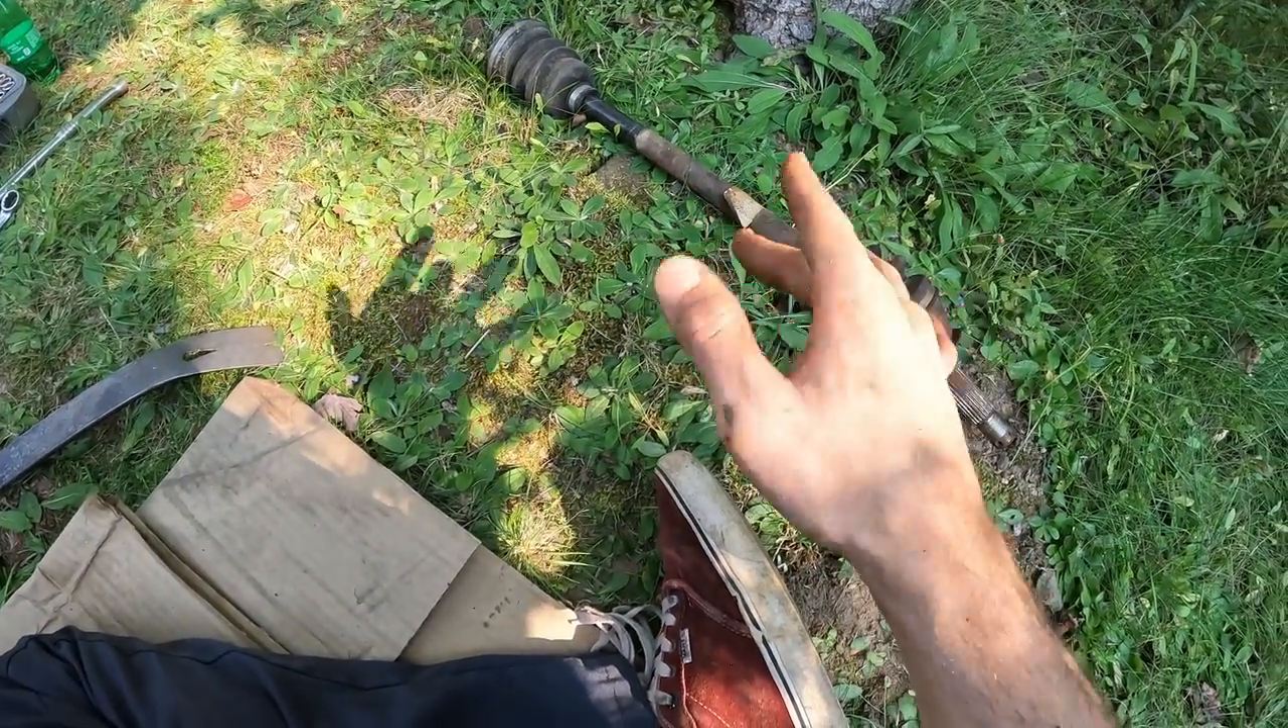Well, technically we got the shaft out.